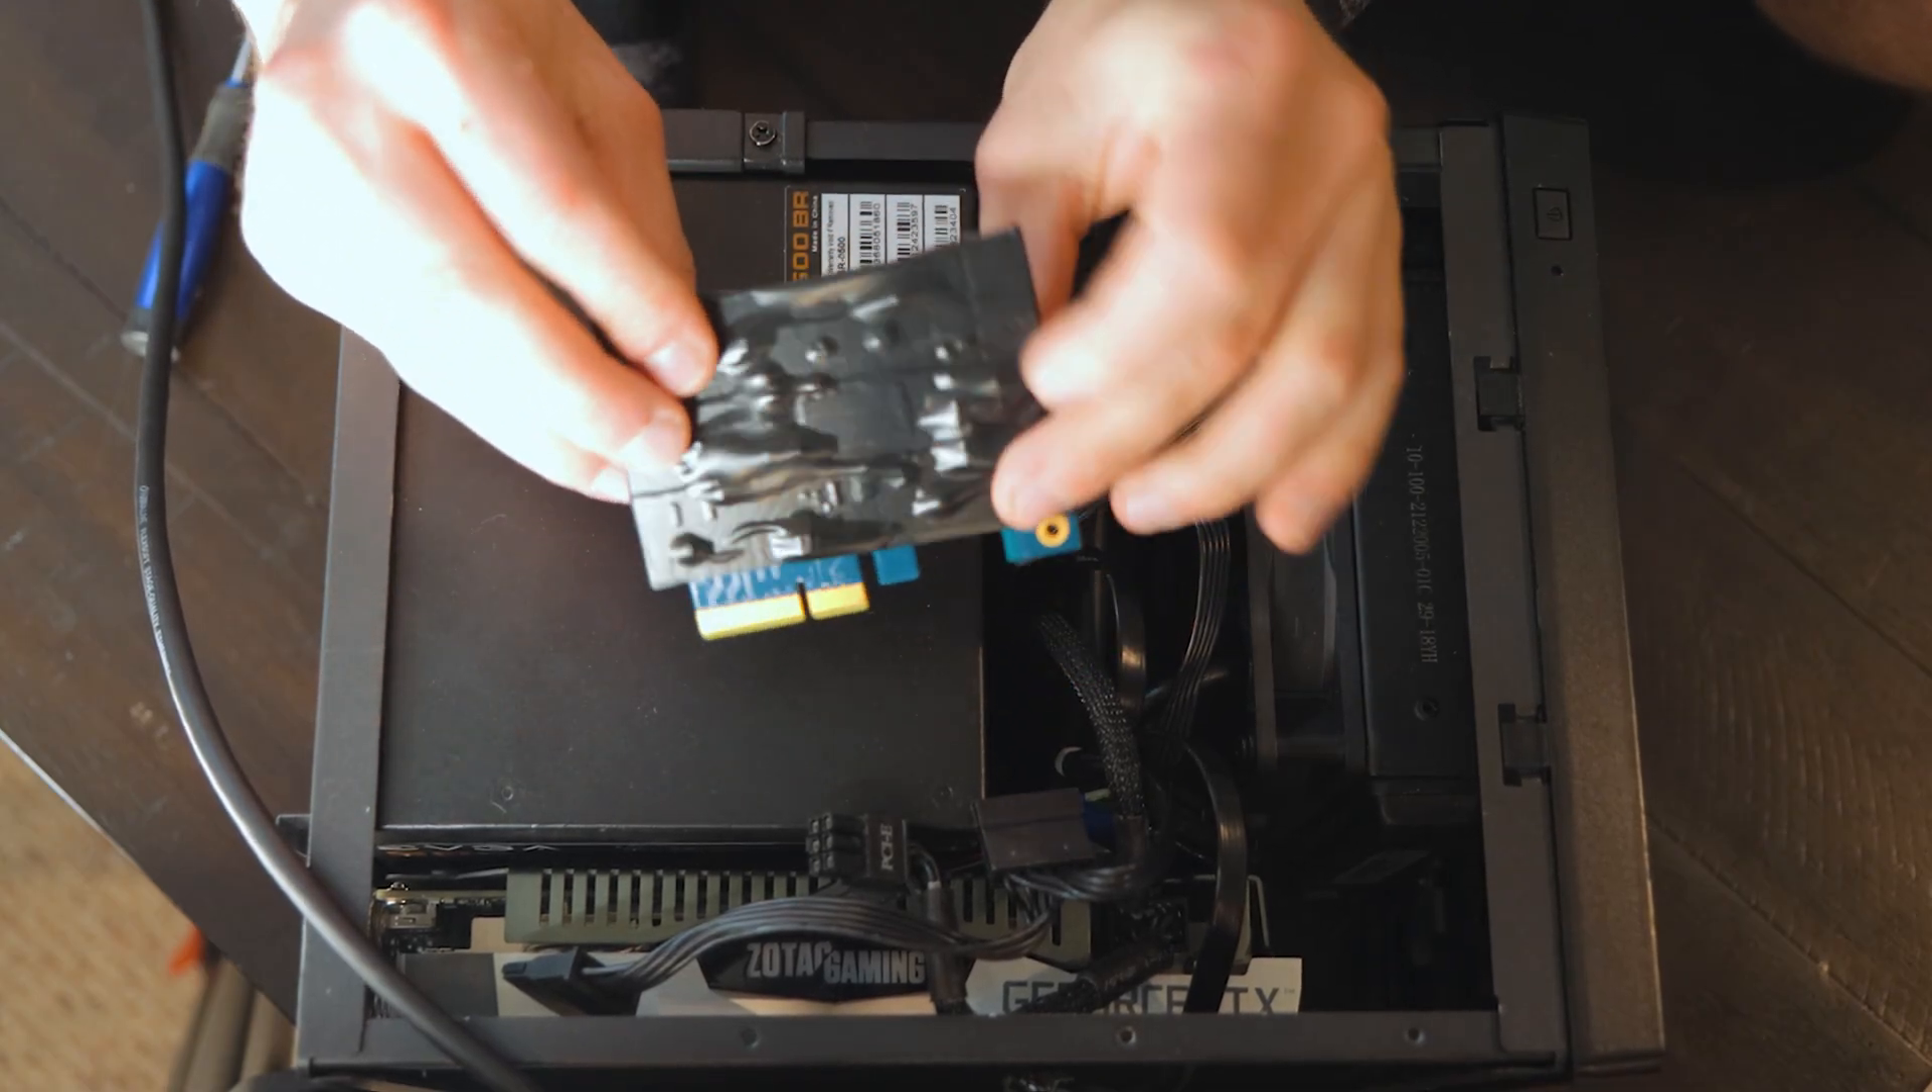Okay, so I've covered the PCB in electrical tape, just all the back connections and stuff.